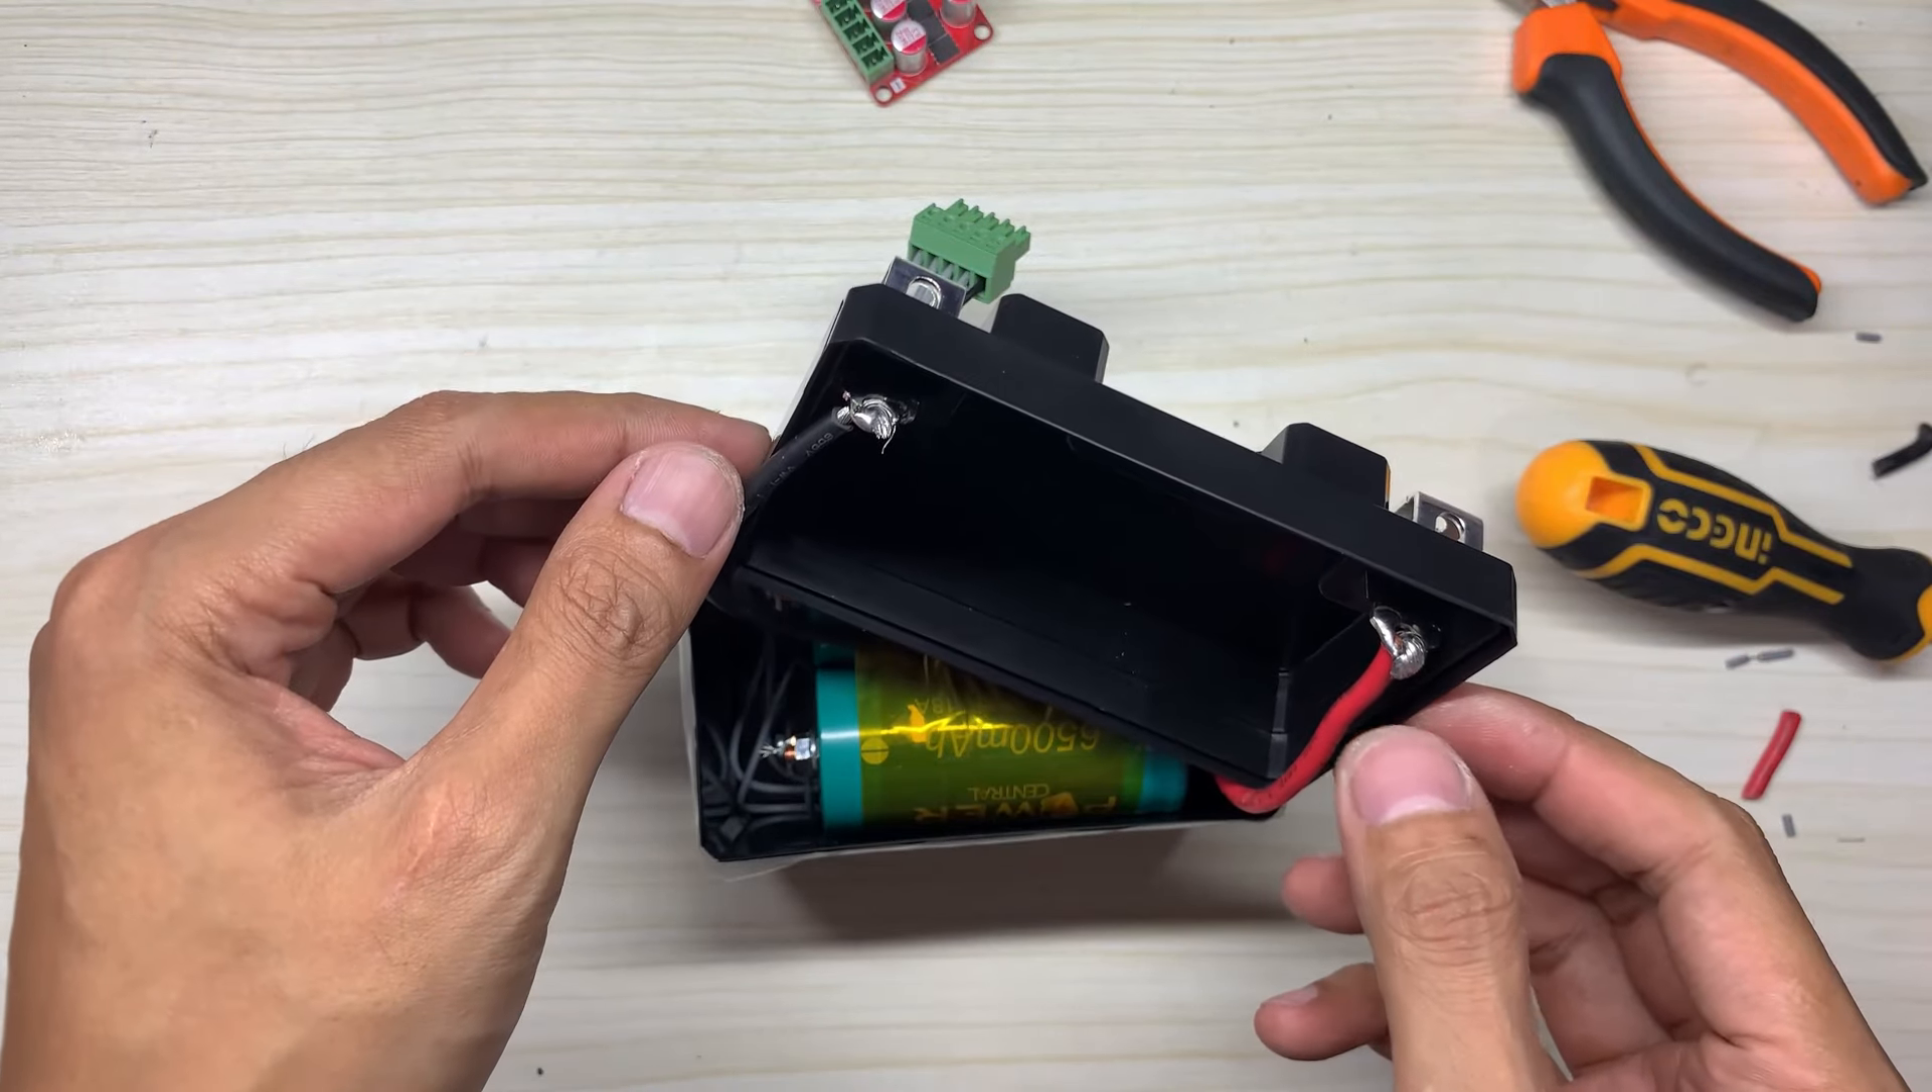Pero ayan nakakabit na yung ating positive at negative terminal.